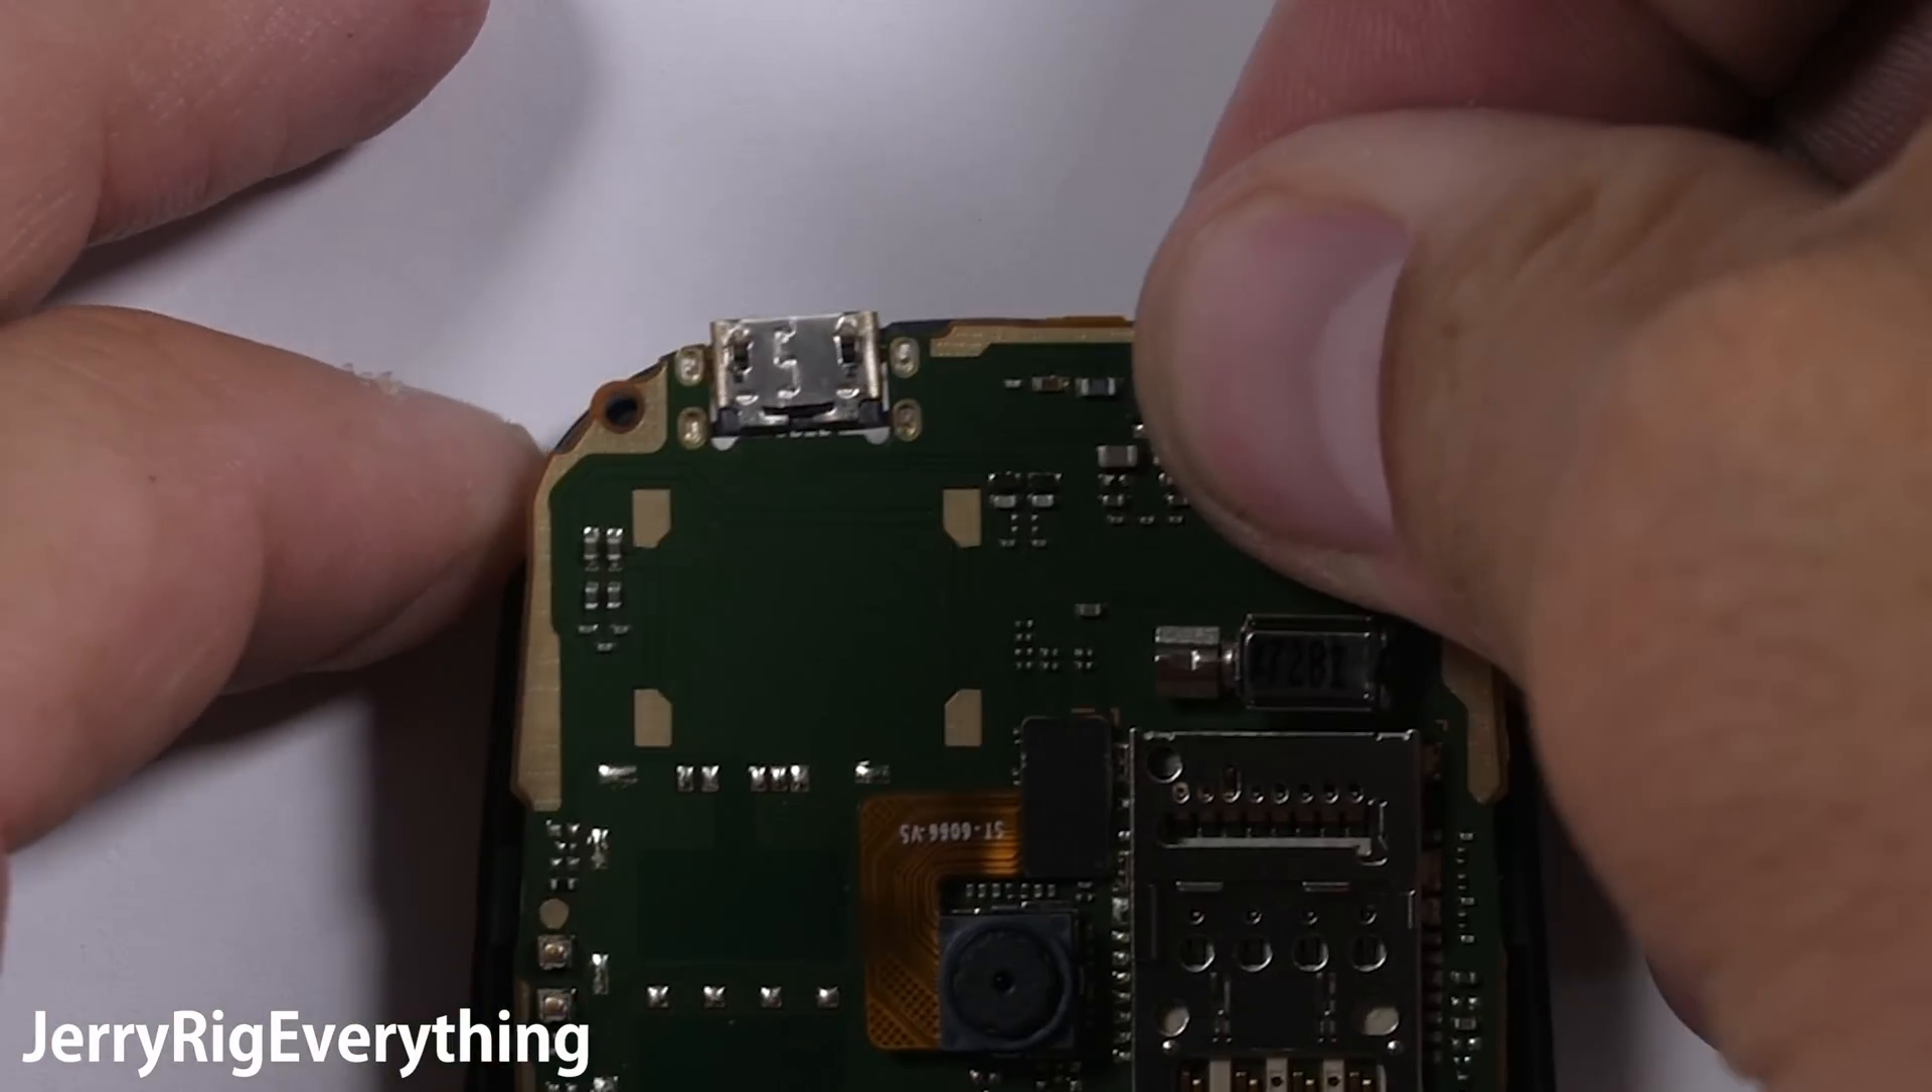The micro USB charging port is soldered onto the frame up at the top.